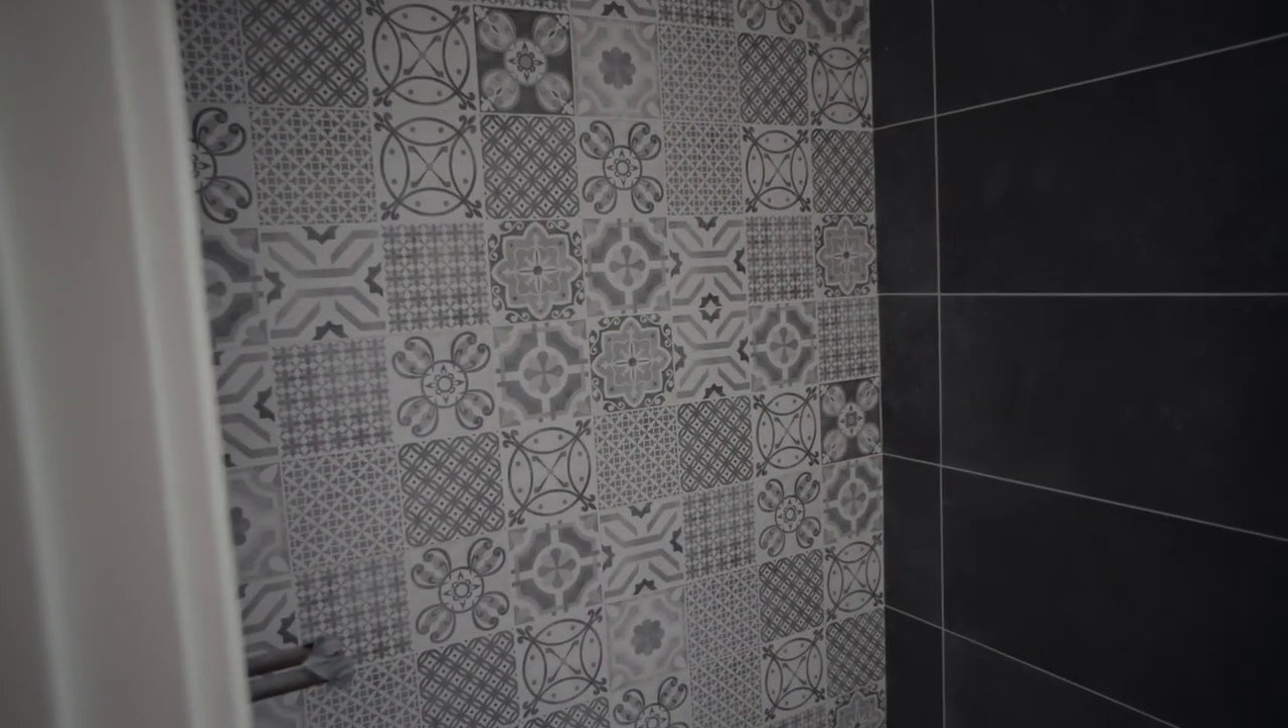So, all the tiling's done. Nice little feature tiling on the shower.